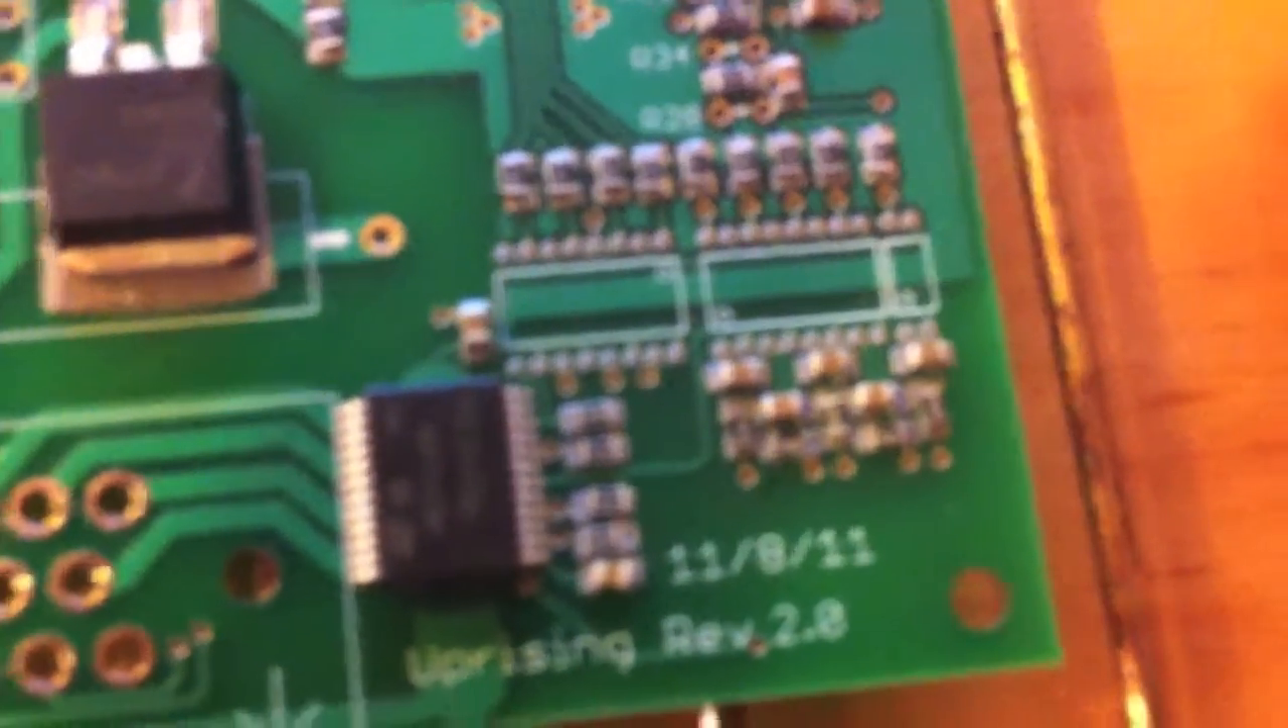Alright, here it is, I put everything on that I had, the only thing left for surface mount stuff is these three optocouplers.